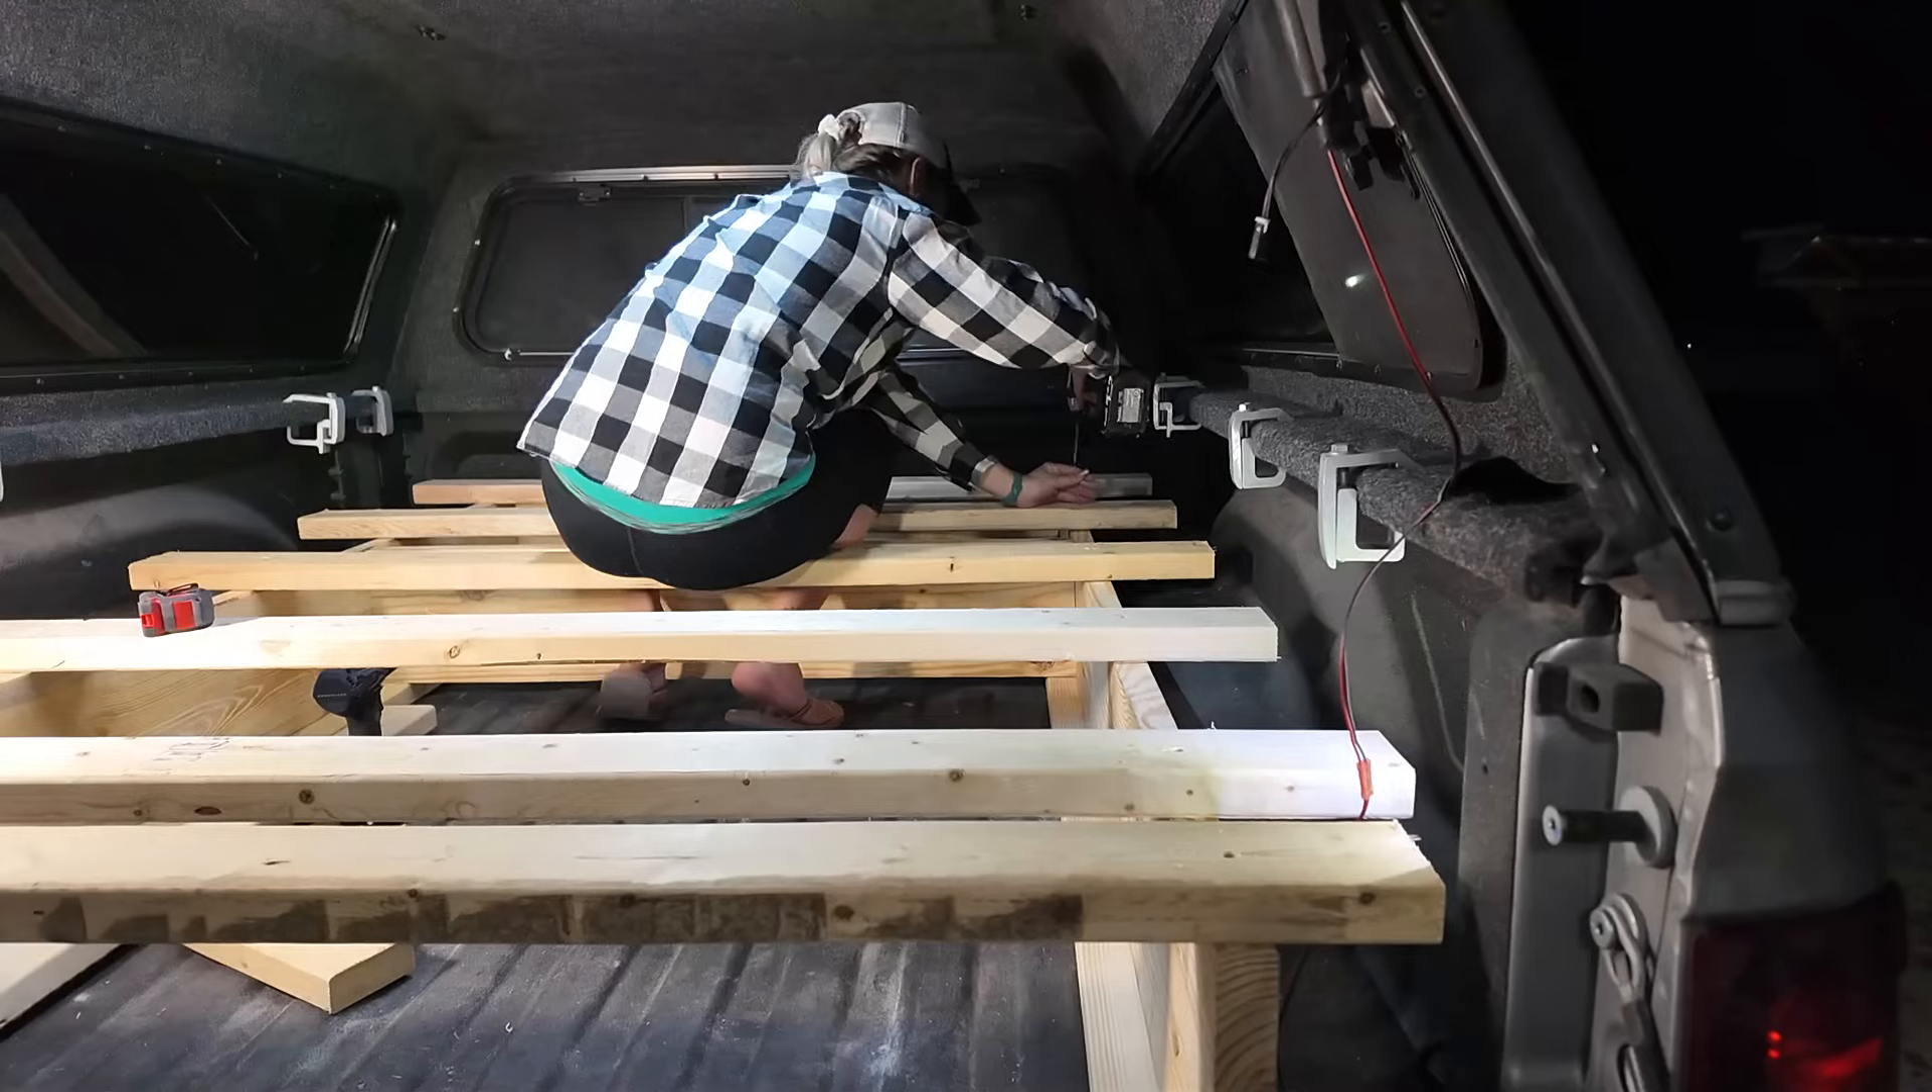So as you can see, we have one, two, three, four, five, six total braces and in the process of screwing them down now.